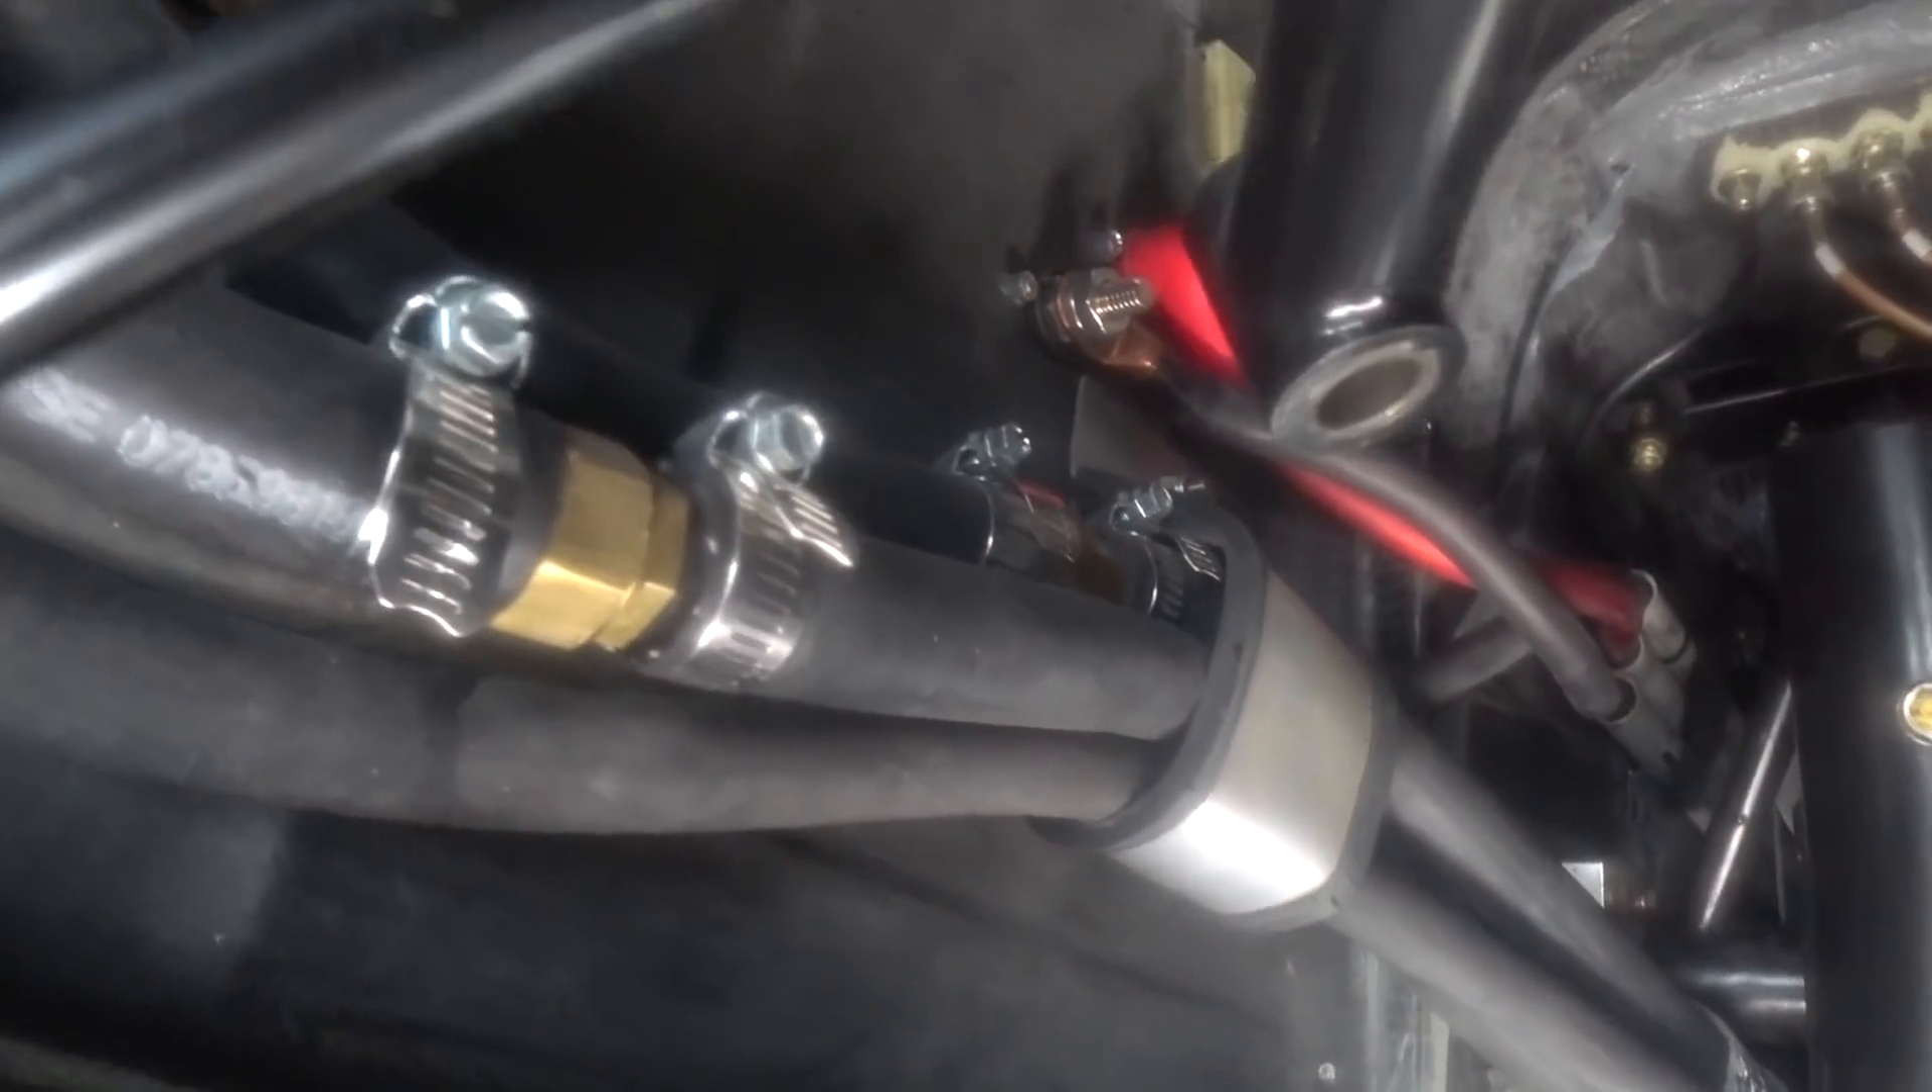So yeah, you can see I've got the hose, that little hose bracket back in place there.